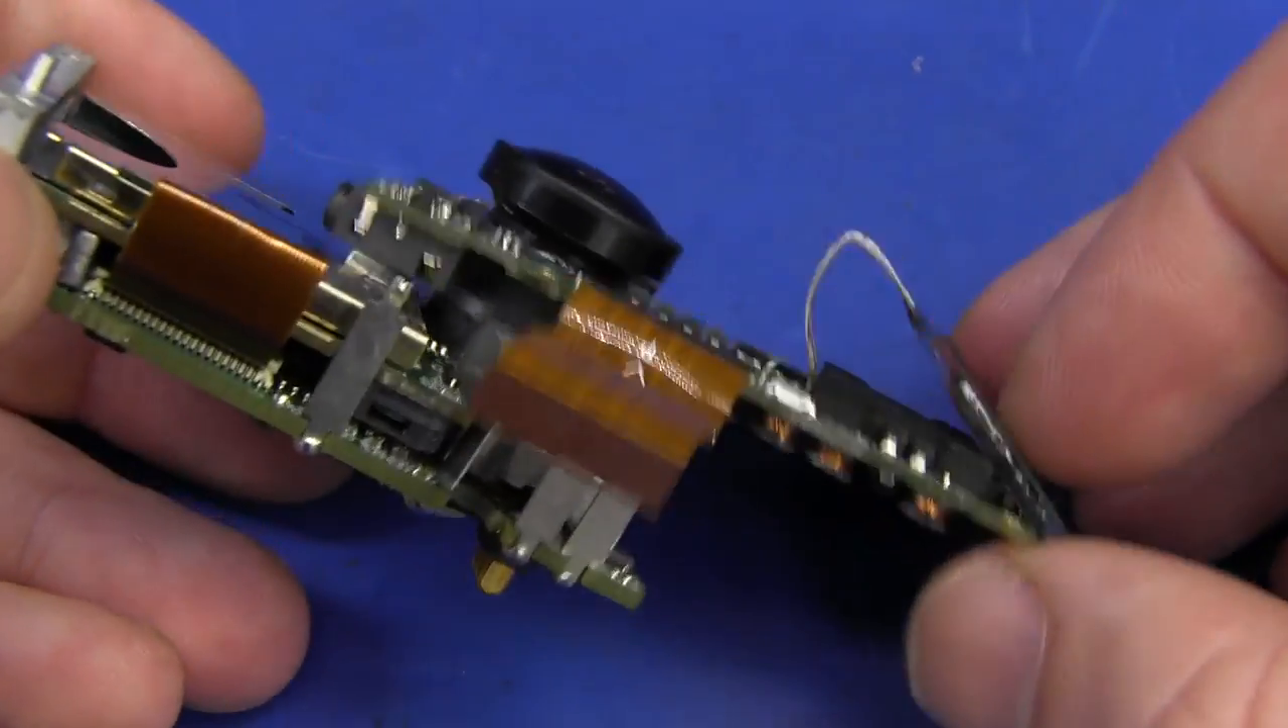I haven't tried to take the lens off yet.